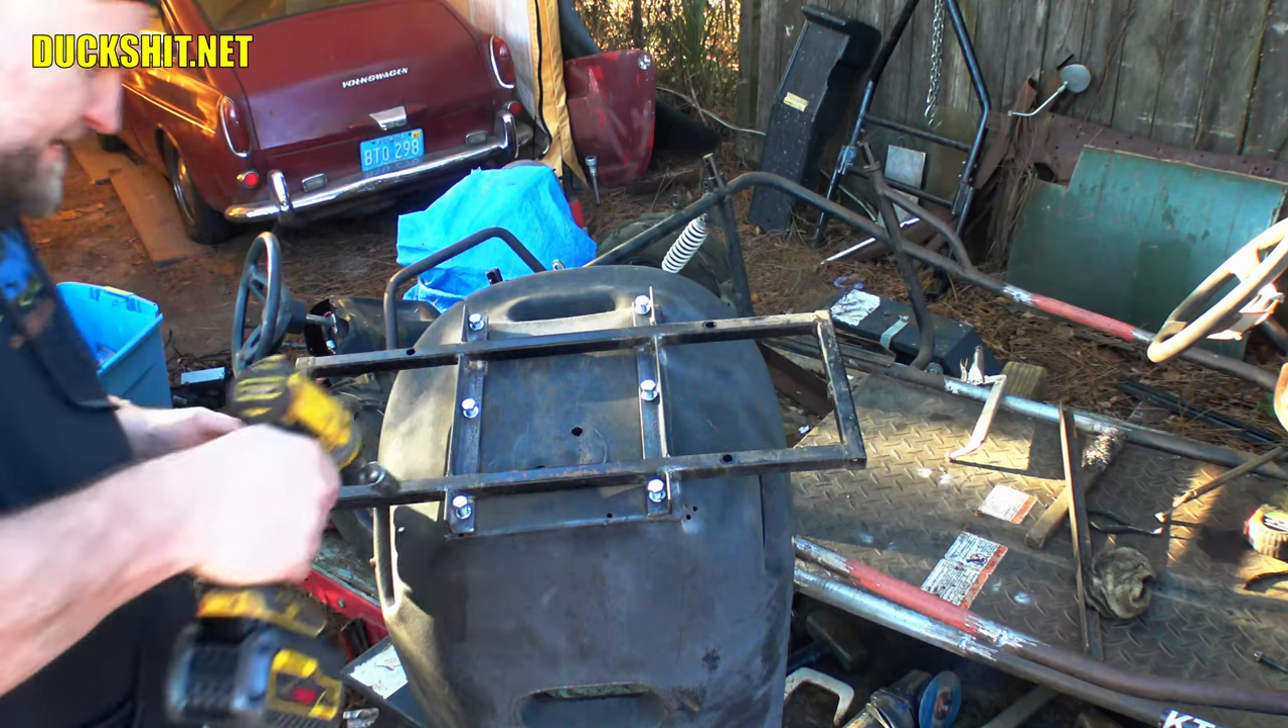All my bolt holes still line up and it looks like everything is sitting flat.